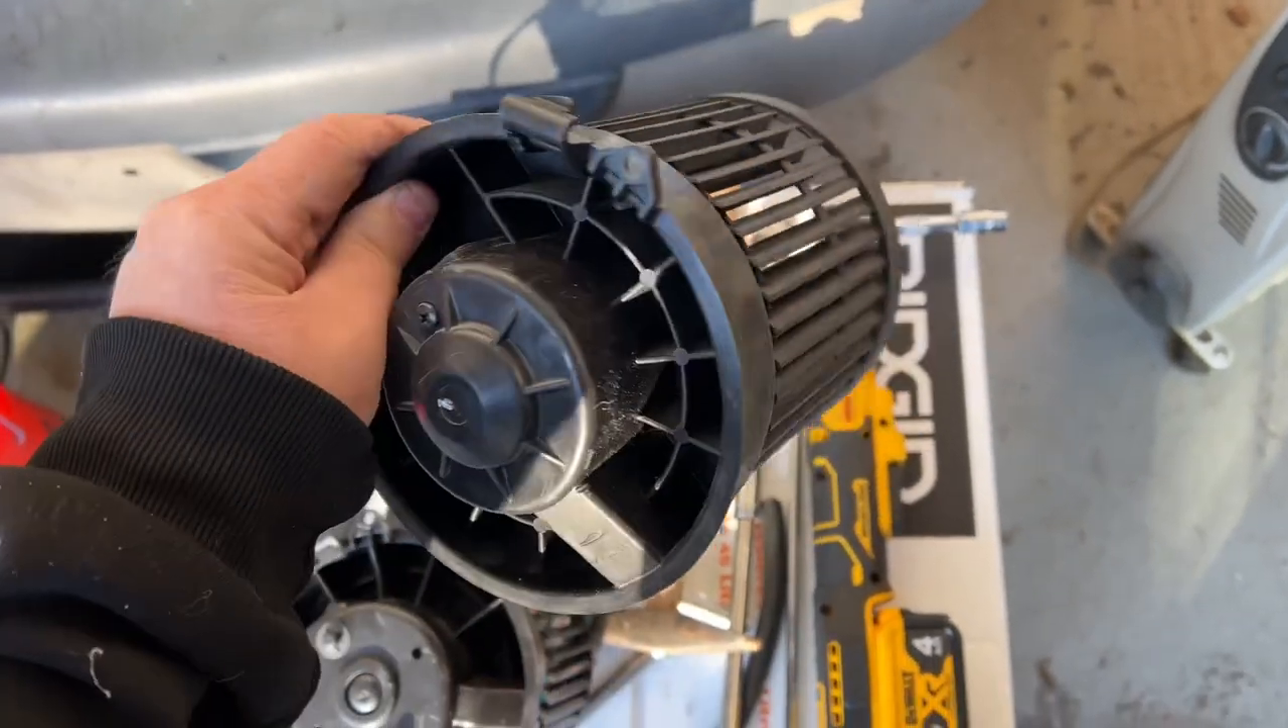All right, I got the old blower motor out.